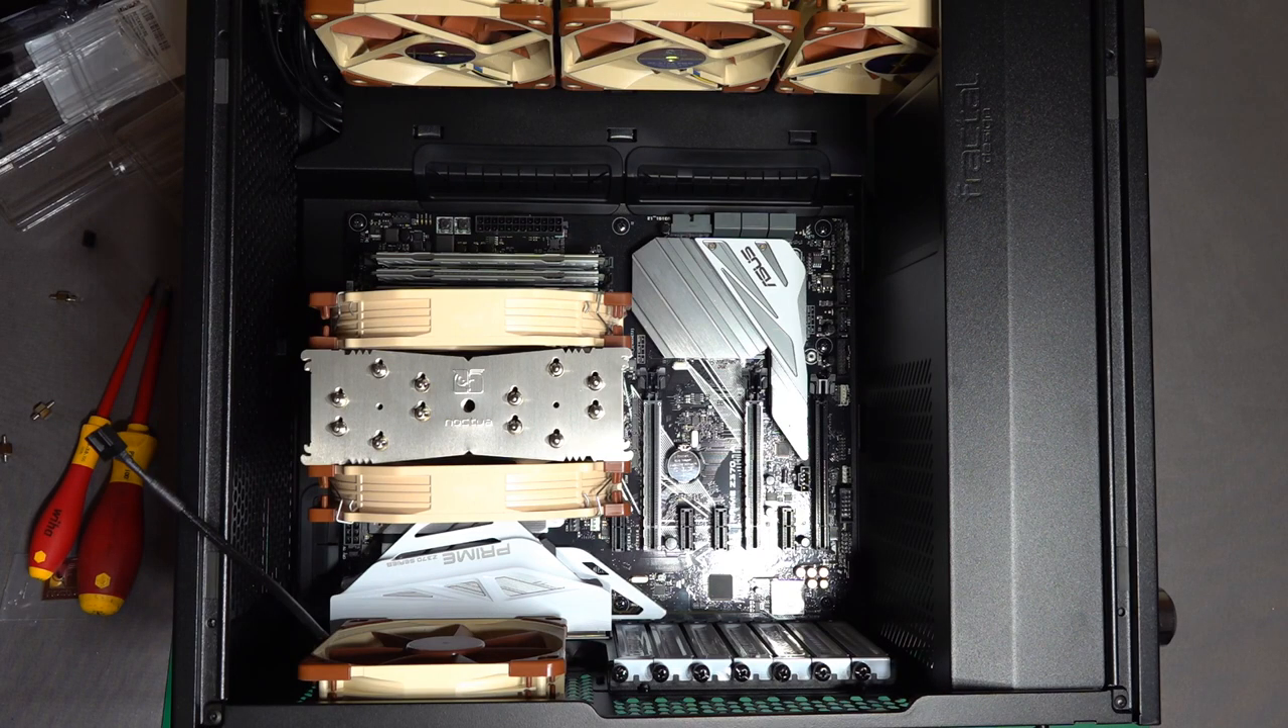Ladies and gentlemen, the motherboard is in the case.